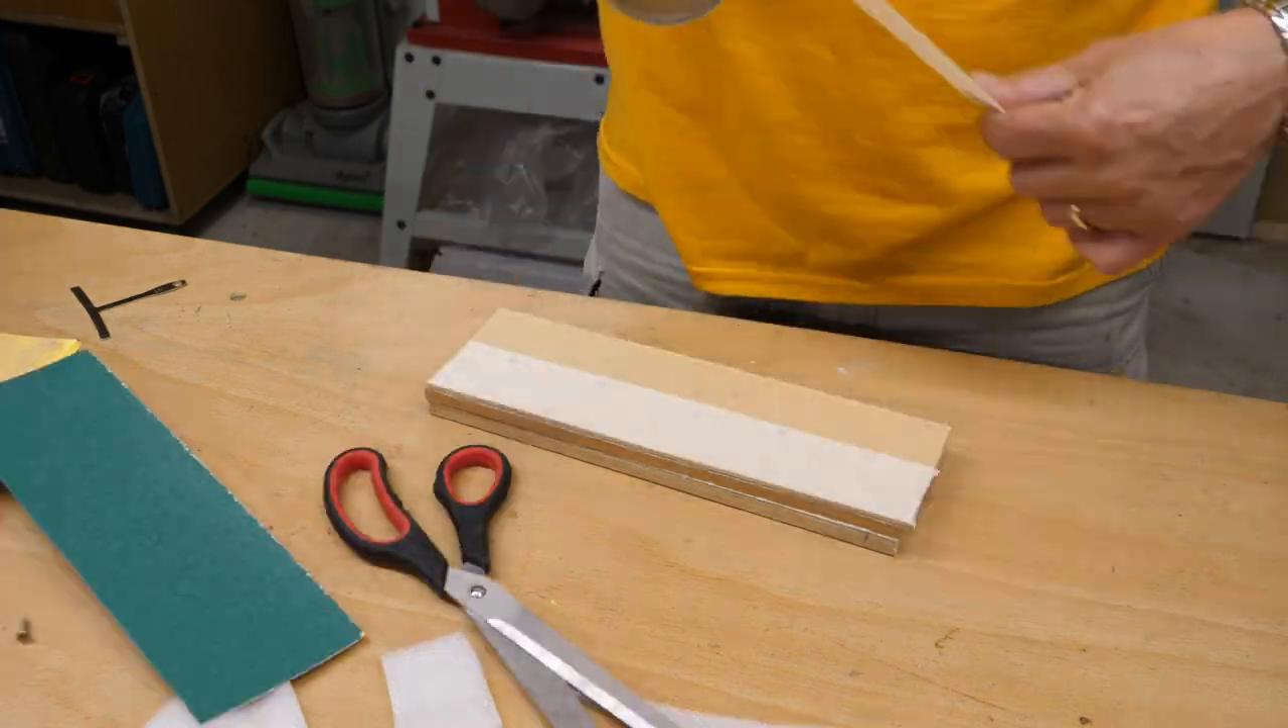Now all I need to do is stick the sandpaper on the top.